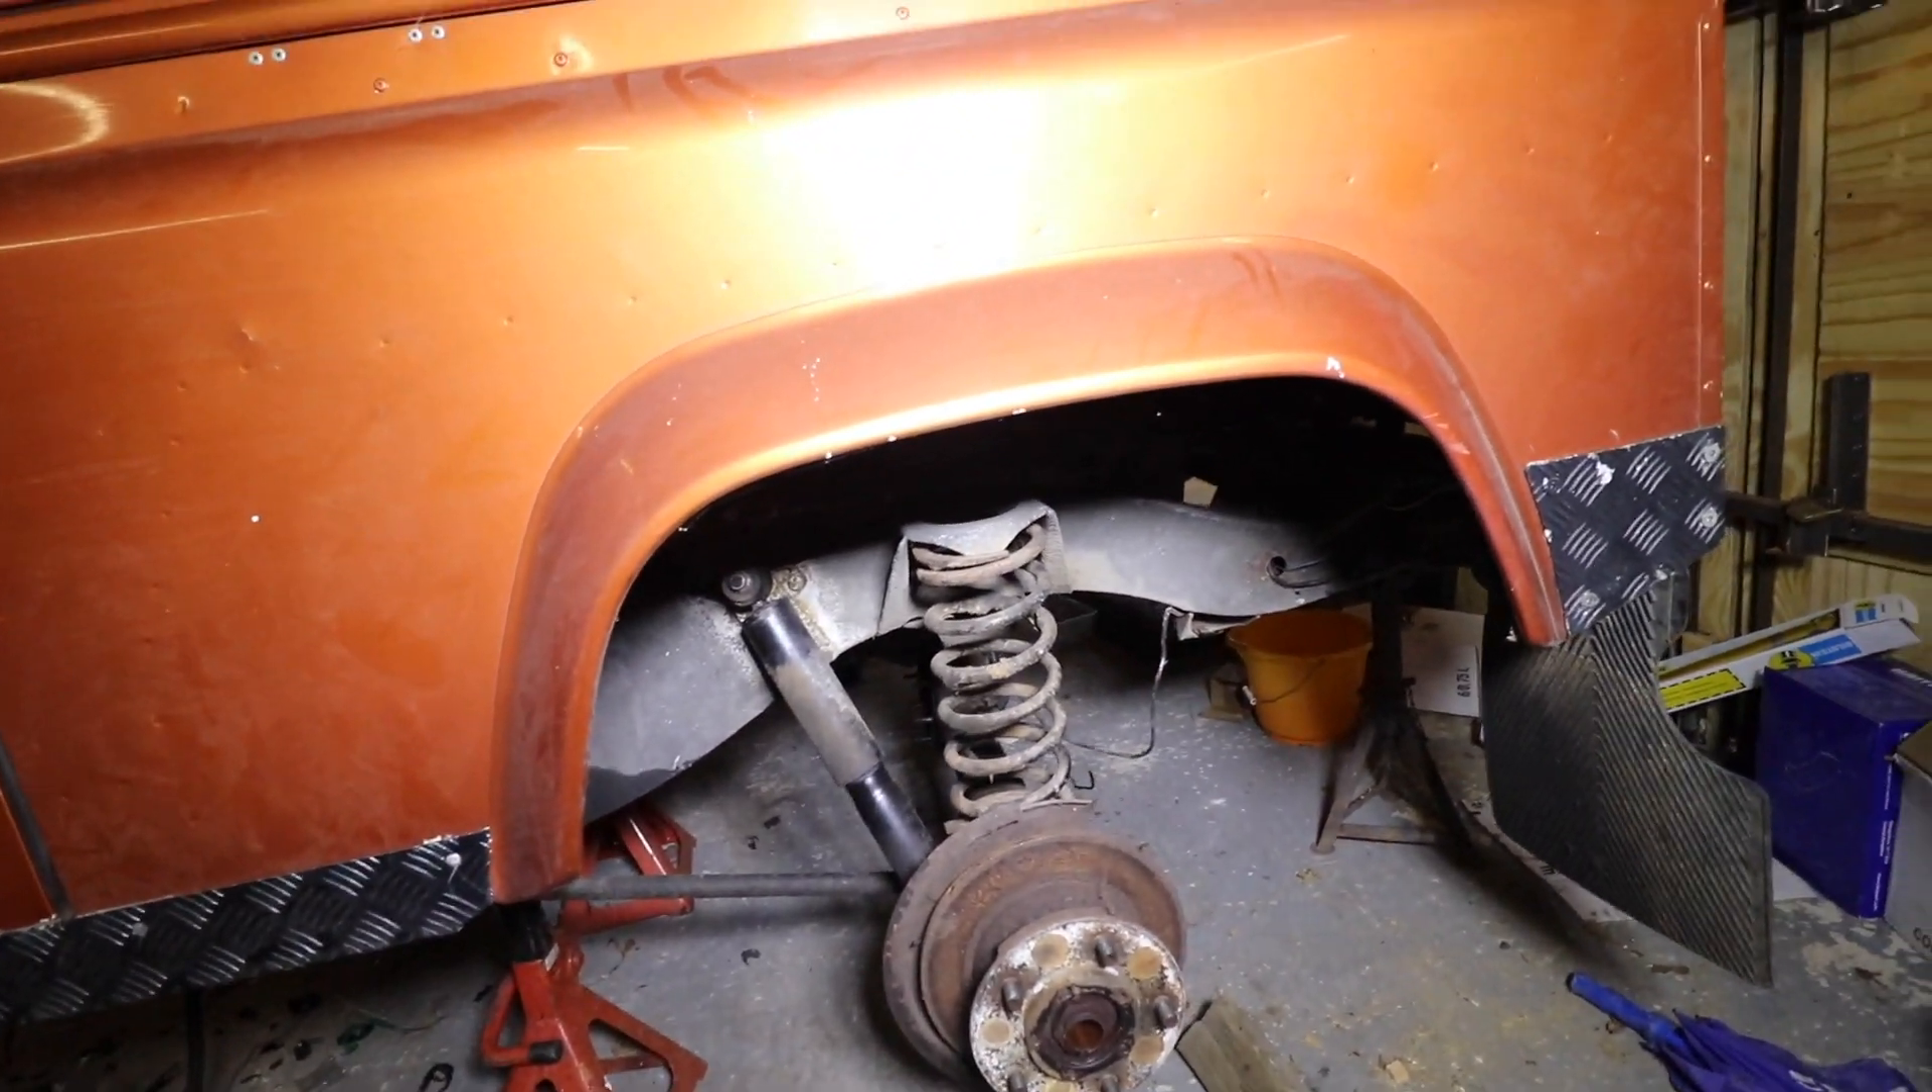I've got the back of the car jacked up And I'm about to start Taking out the rear axle.